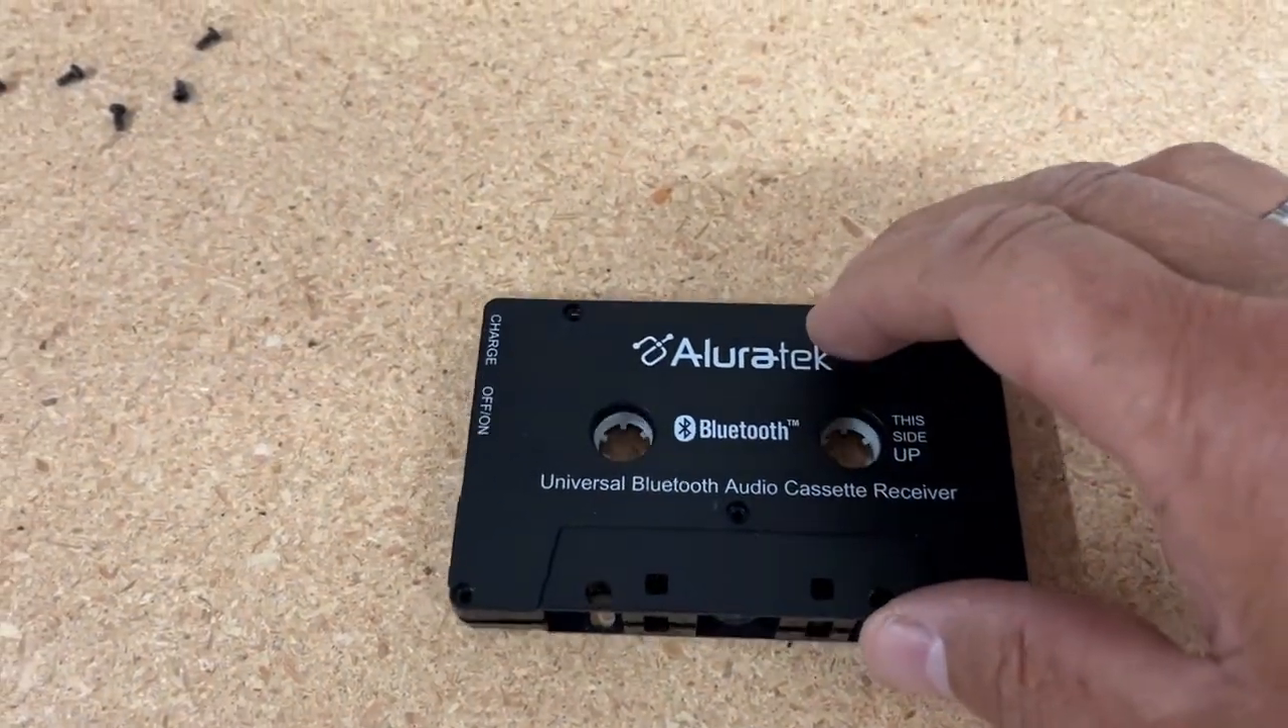Now that the bolts are out, we can remove this top cover.